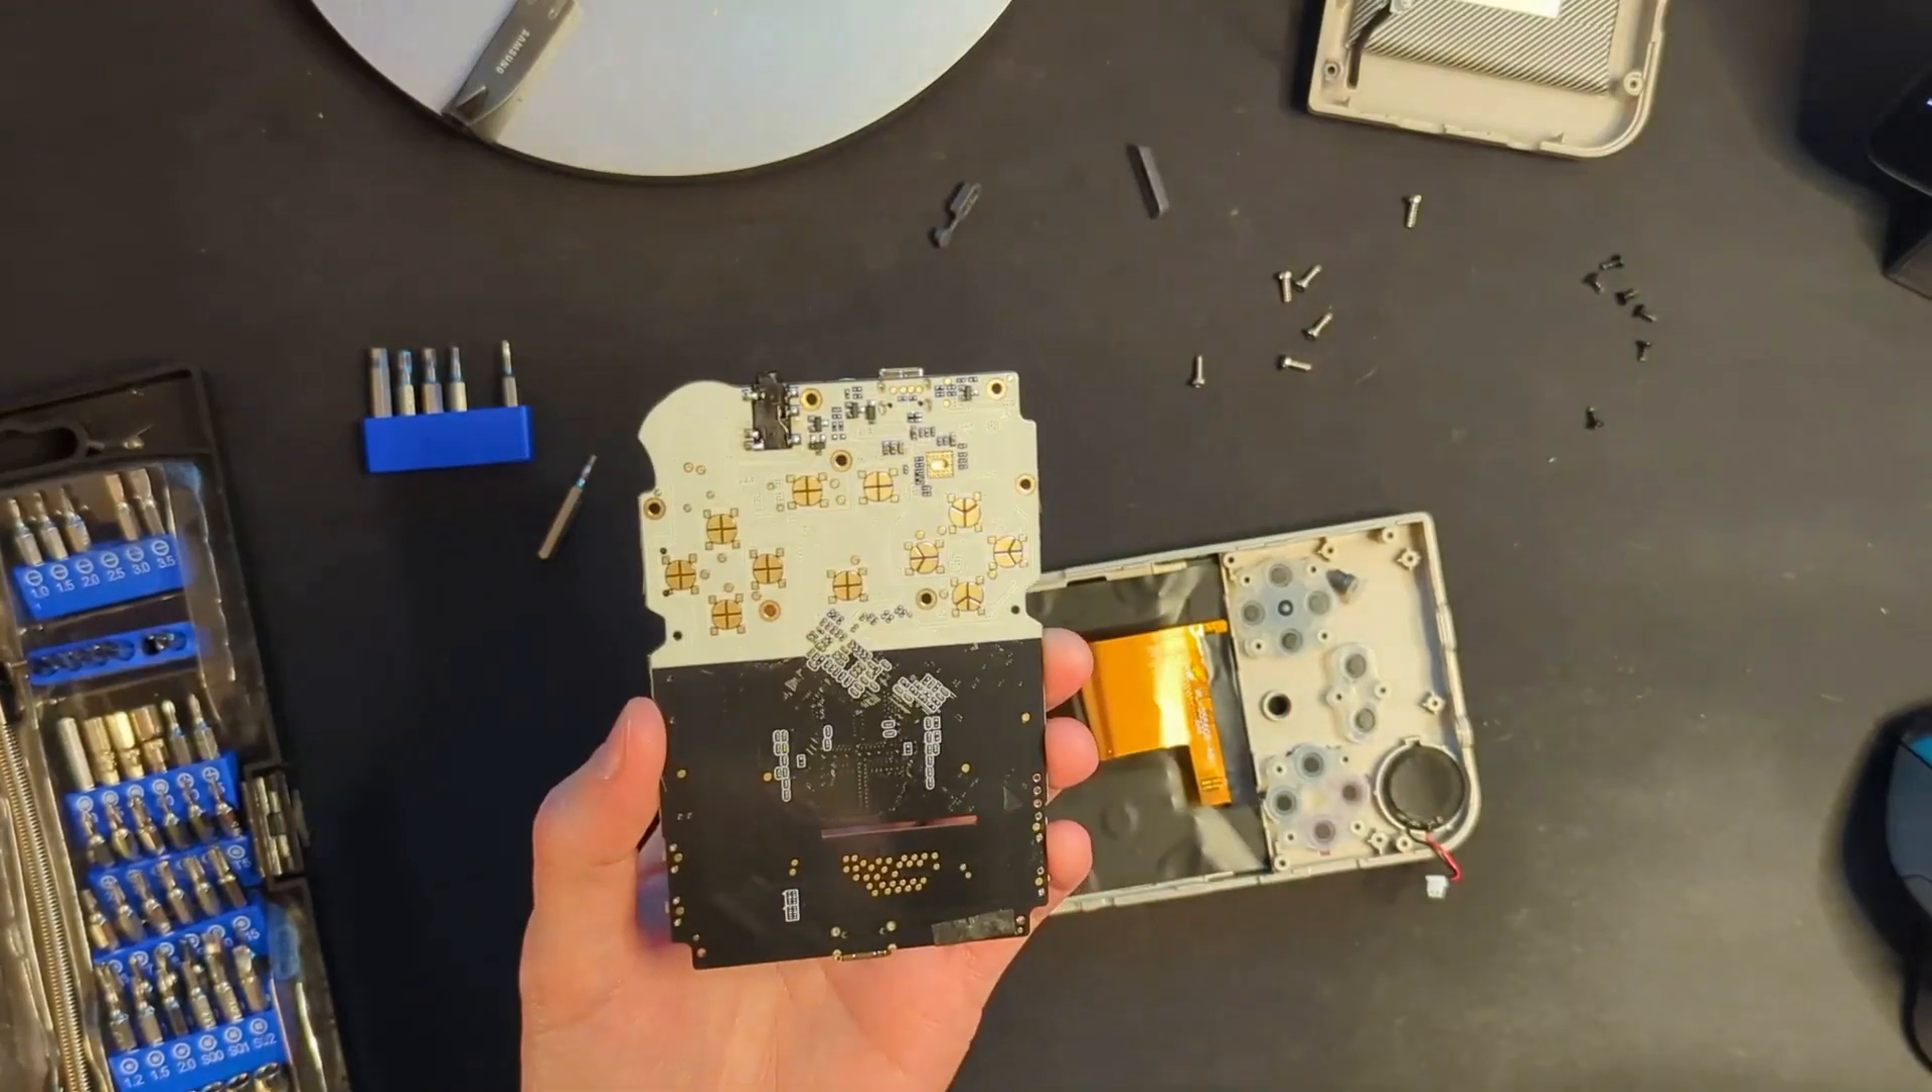And the board is now totally free.